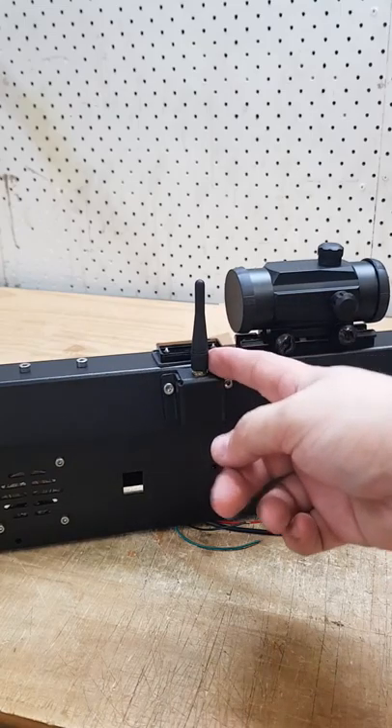You have your new antenna installed.